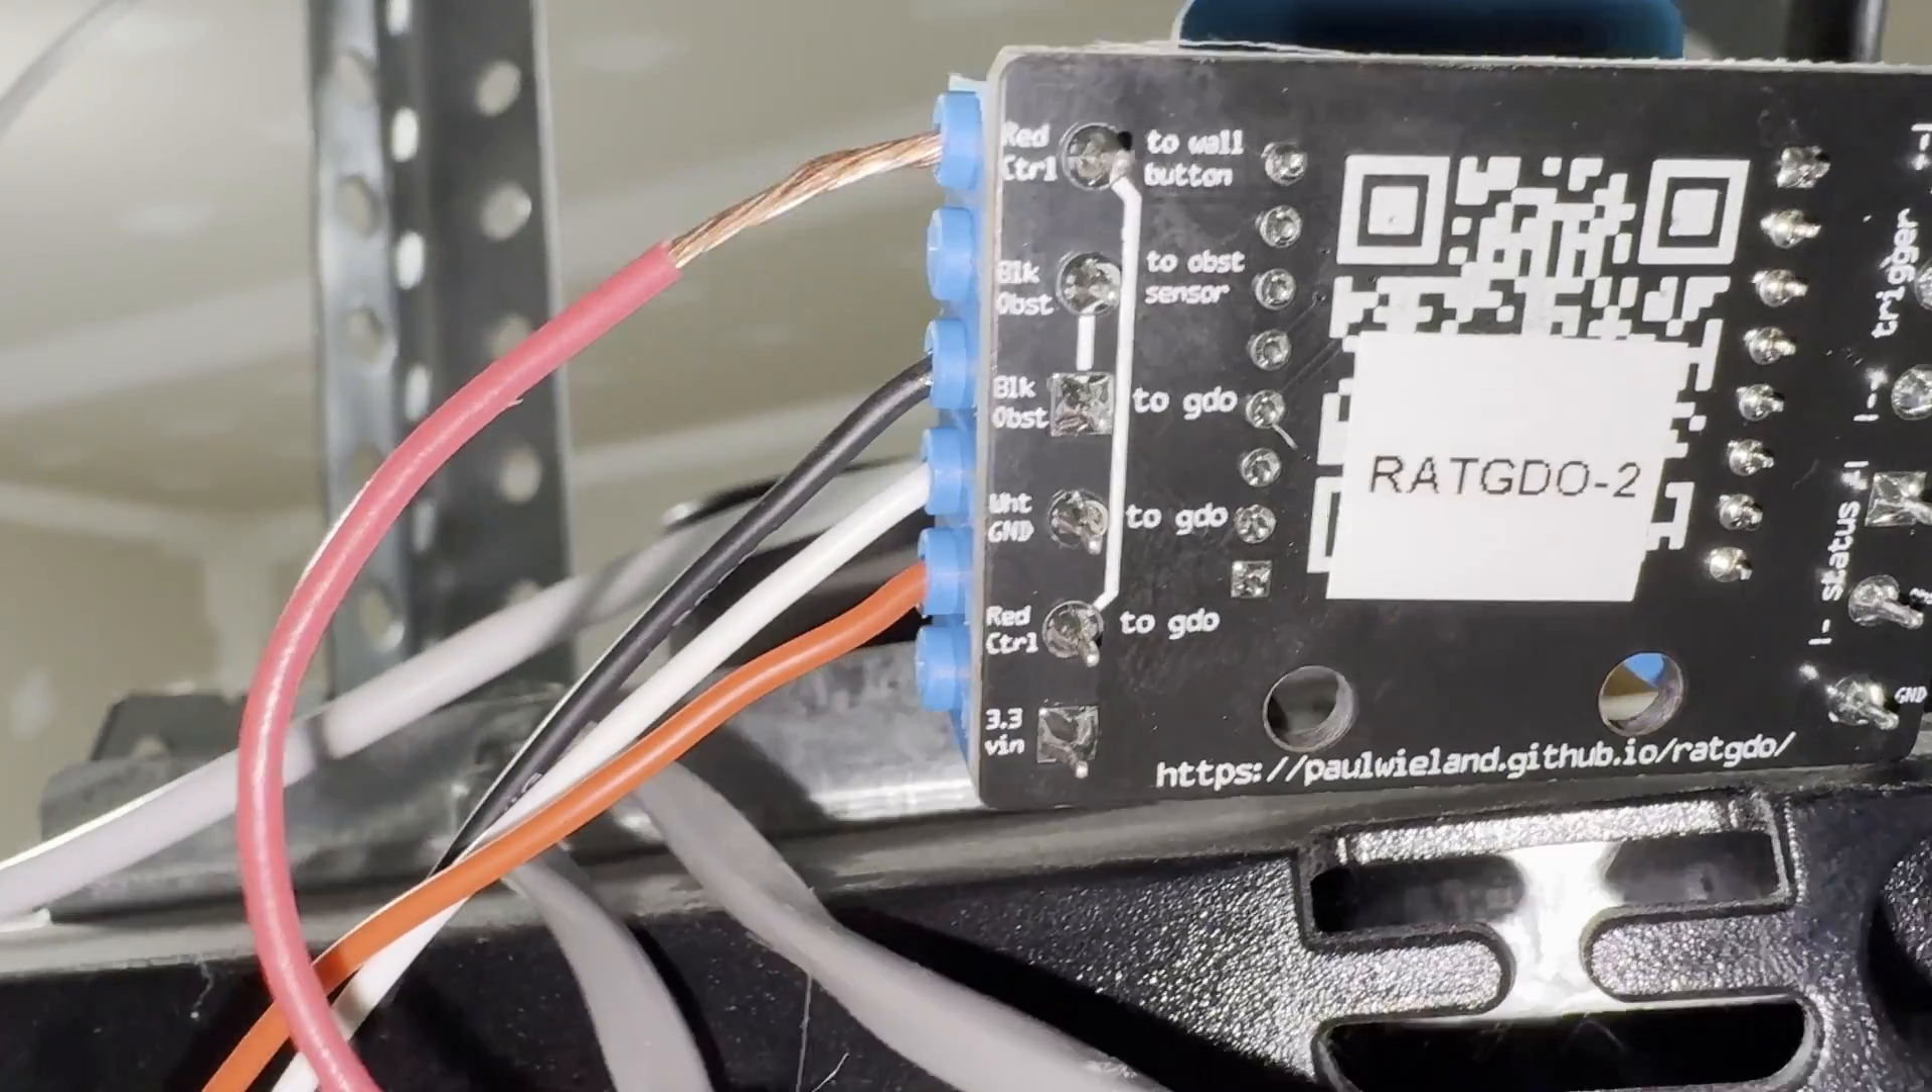Okay so now we've got the red lead for the wall switch in.